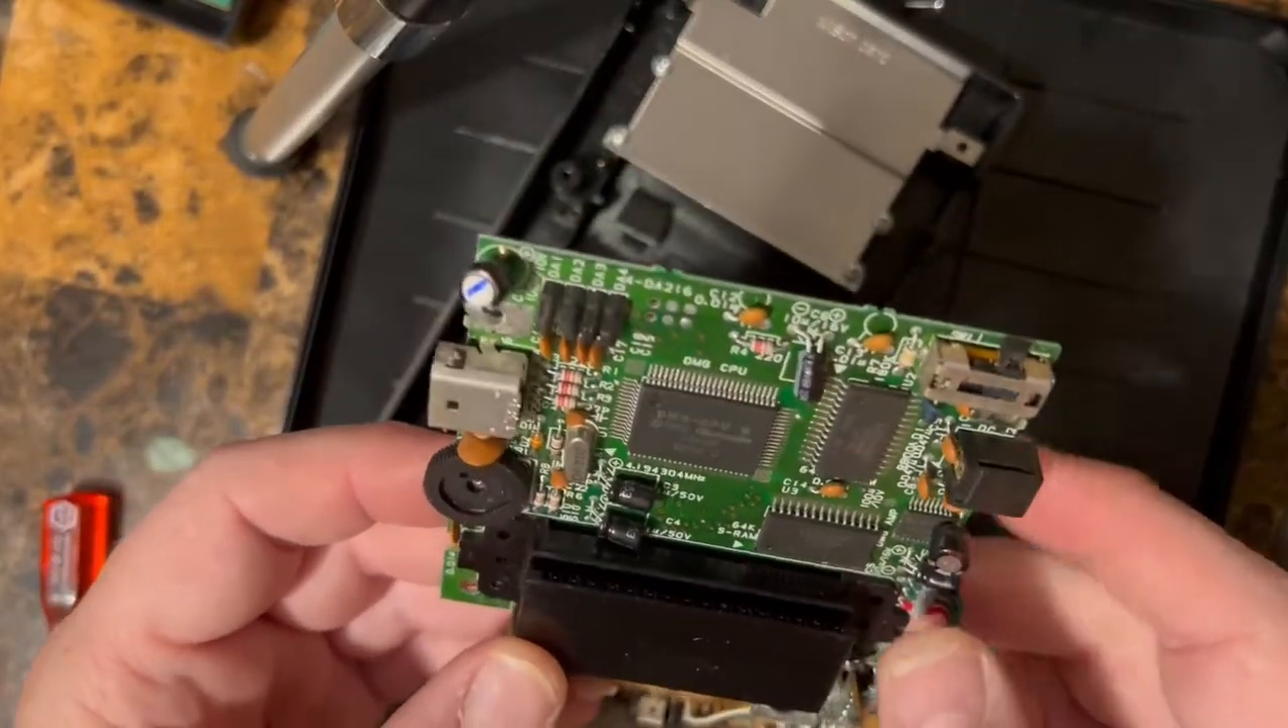So now the board should be free of the rear case, right?